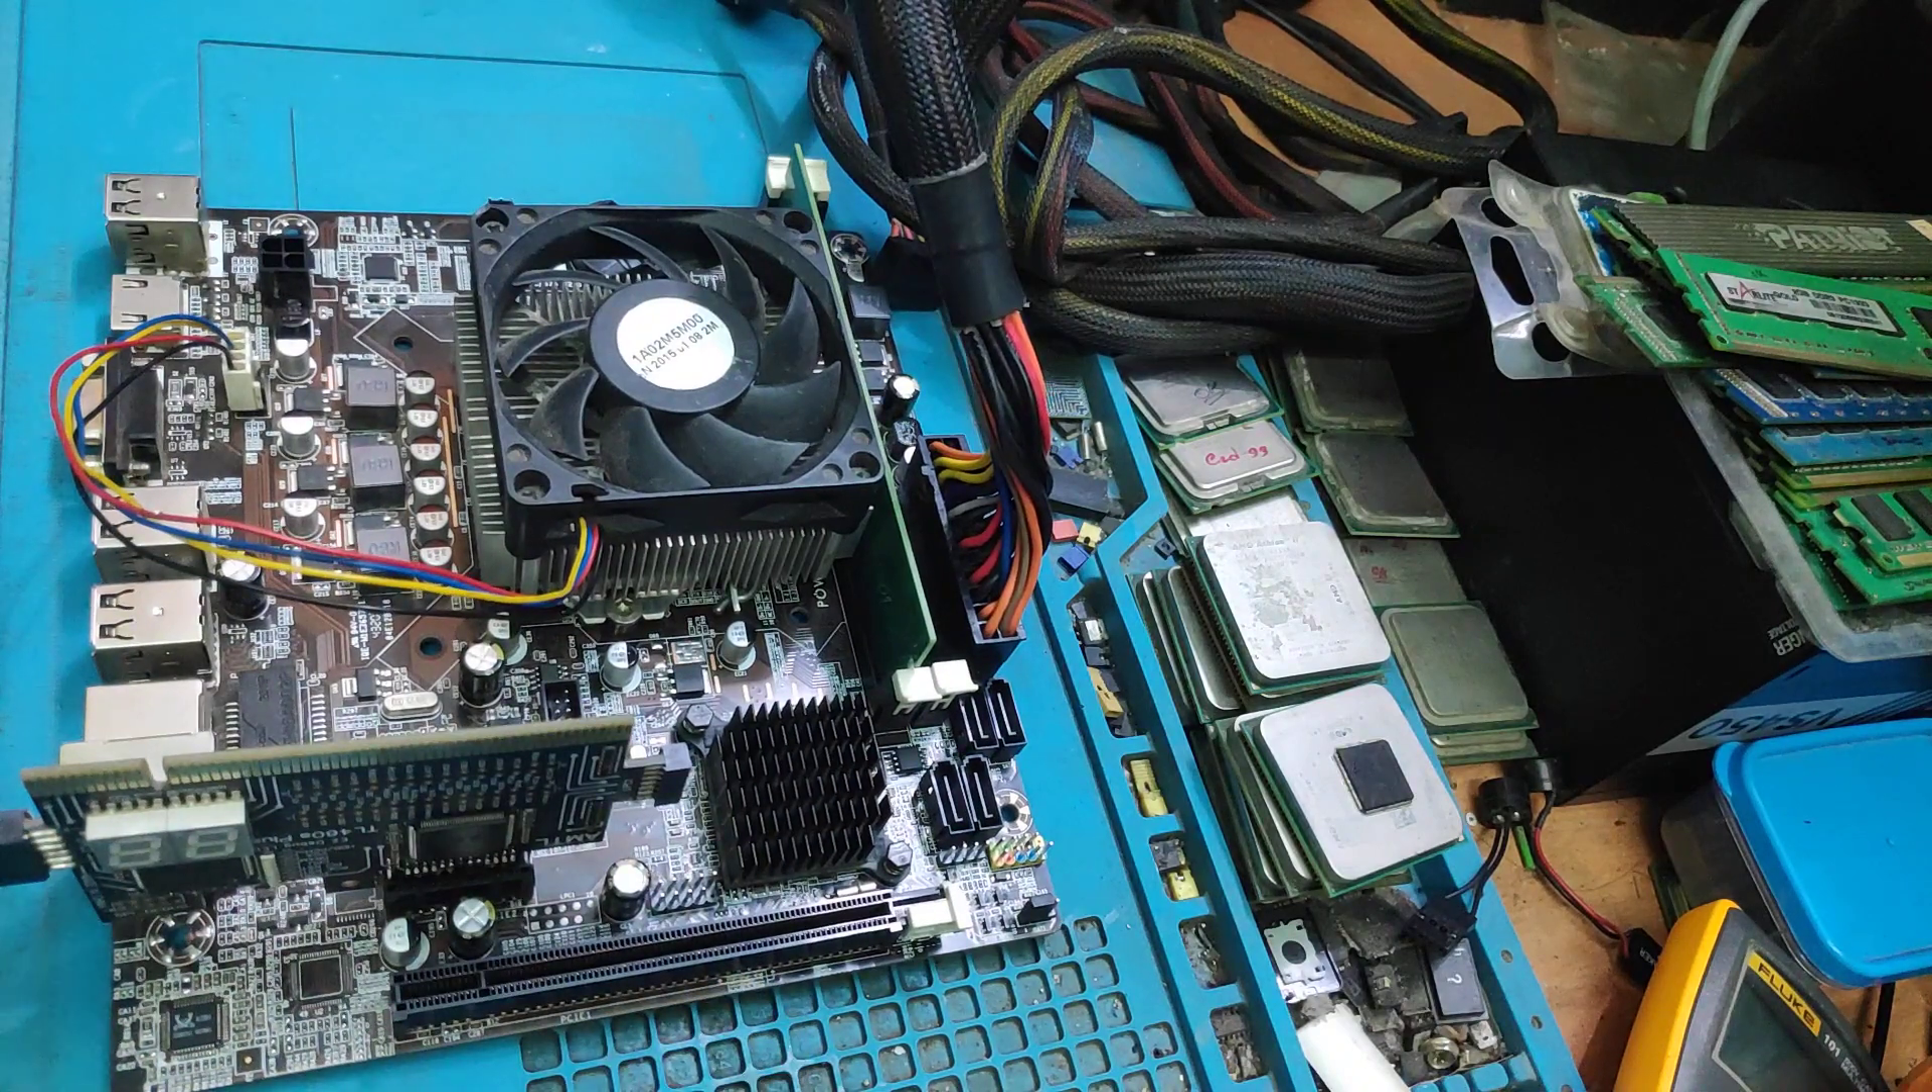और फैन को भी लगा देते हैं लगा दिया।